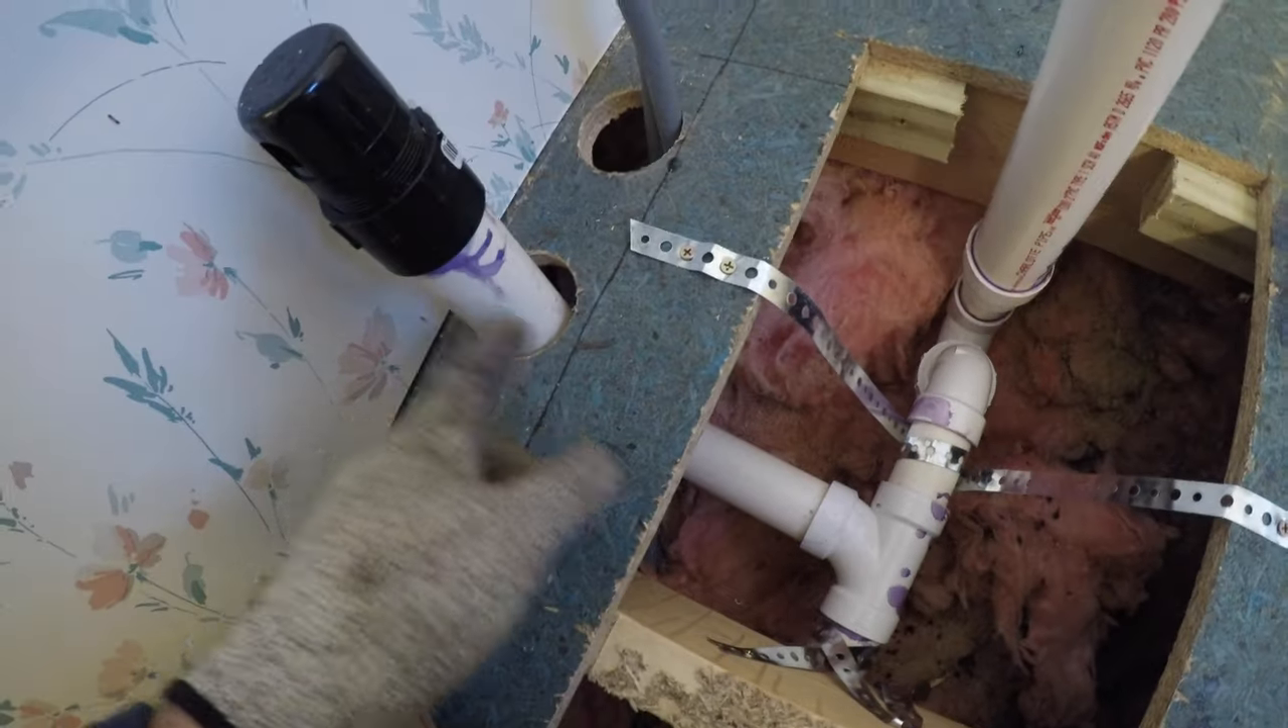All right, here's my finished, uh, drain line set up for the tub.